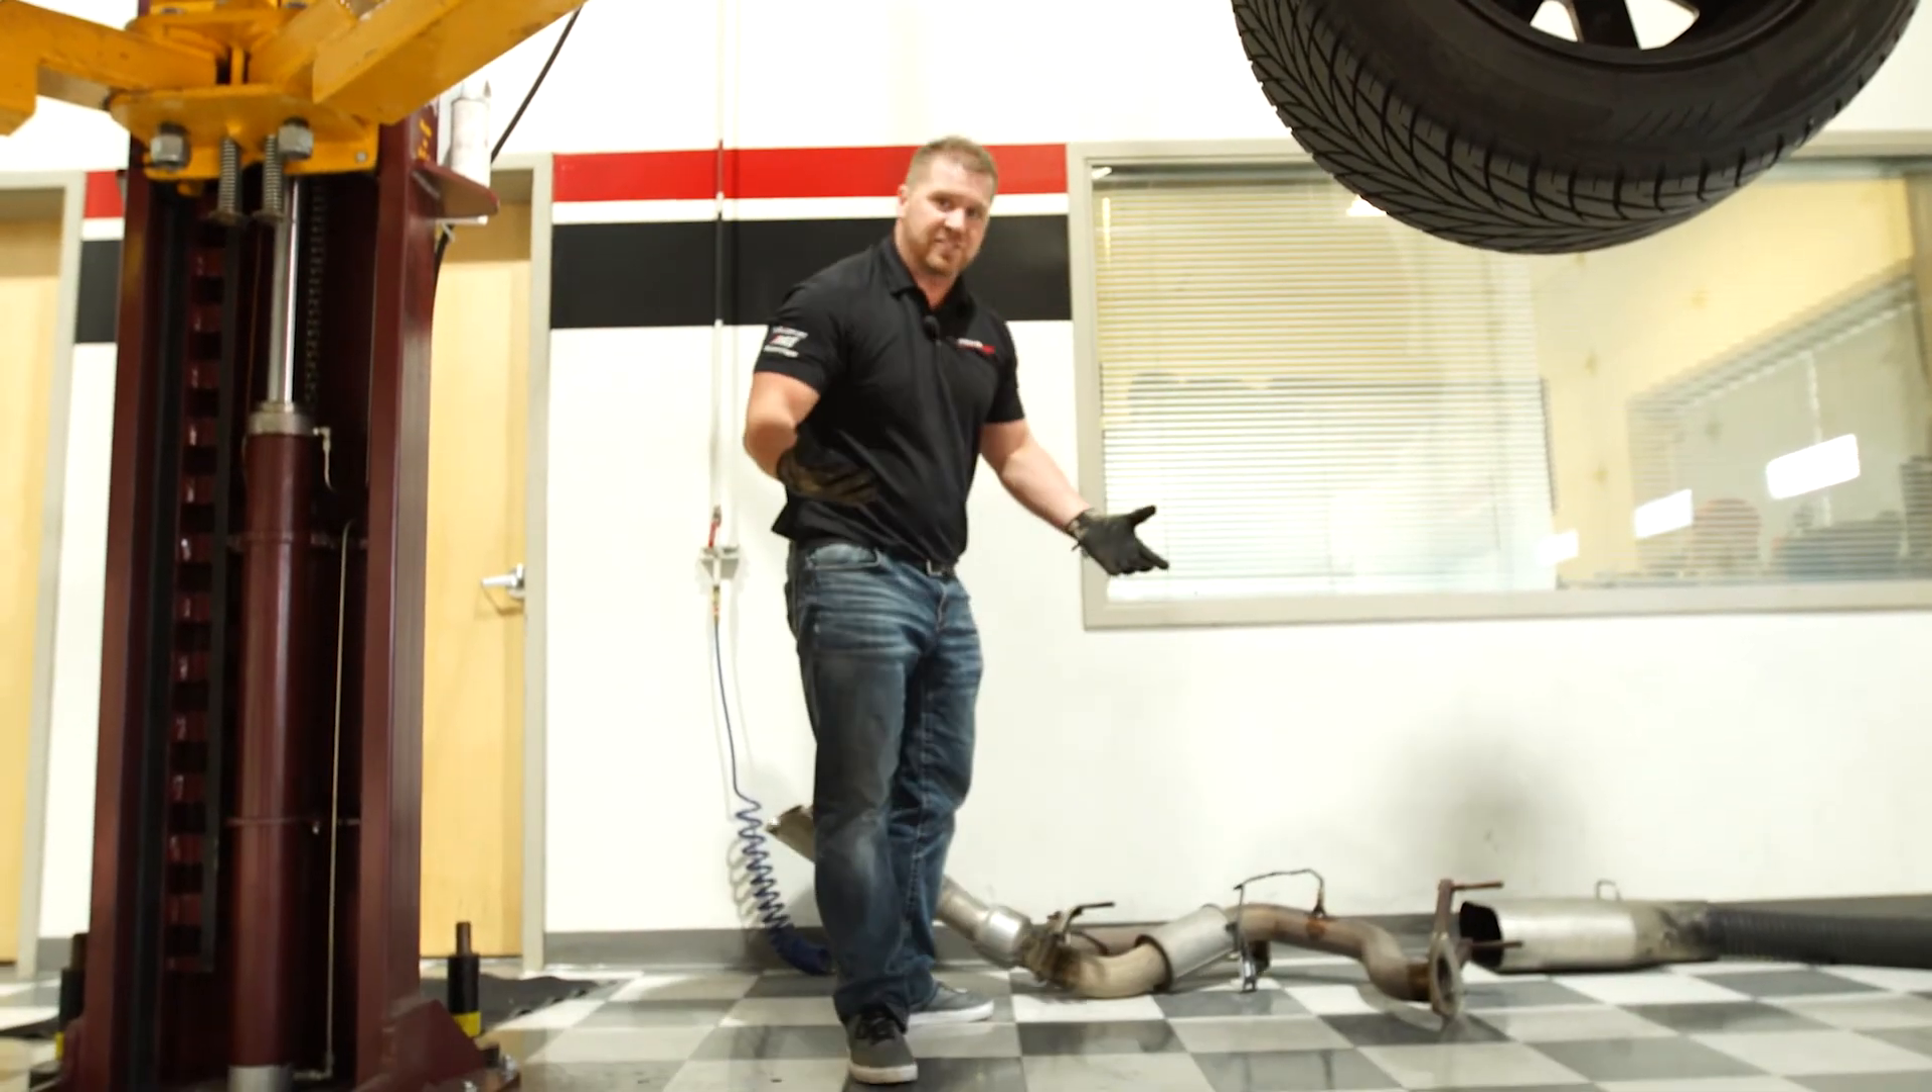Now you see the stock exhaust is off of there.